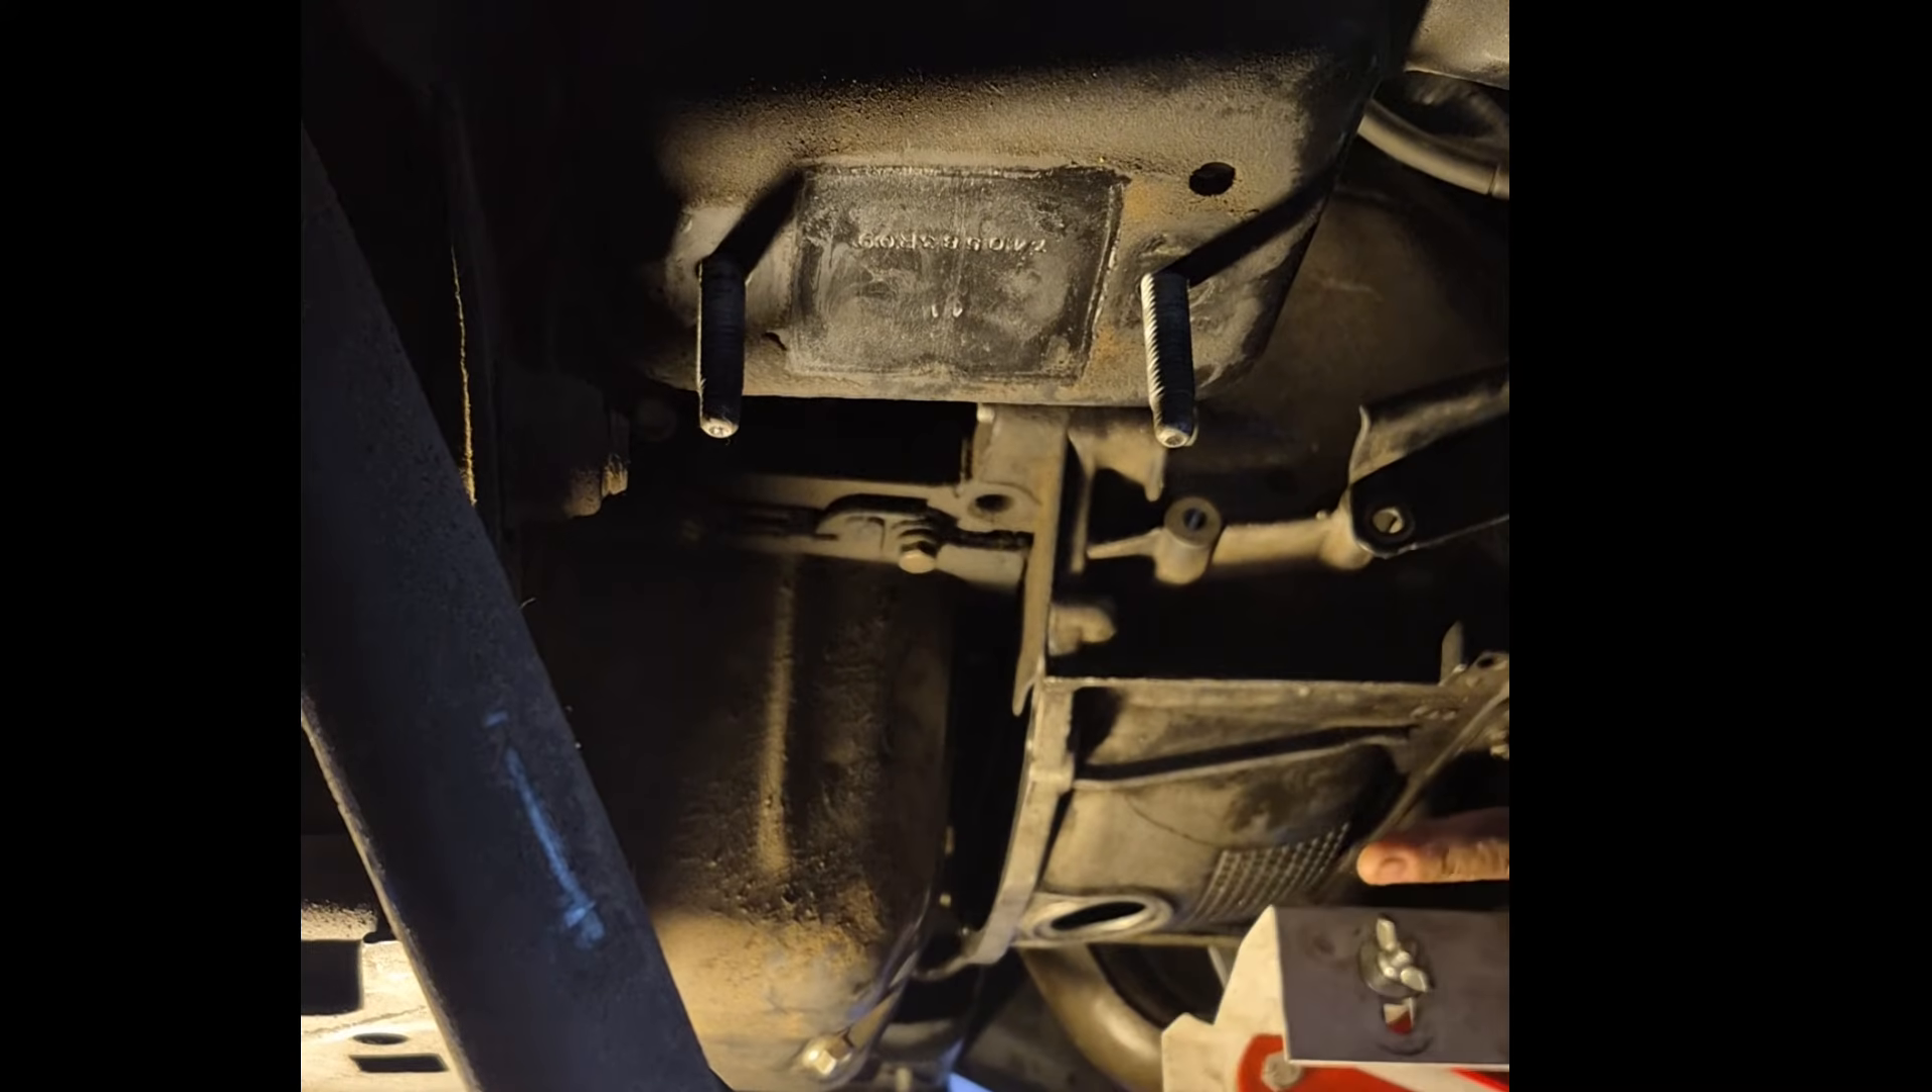The bolts, I haven't put the bolts on, just the studs are sticking out.